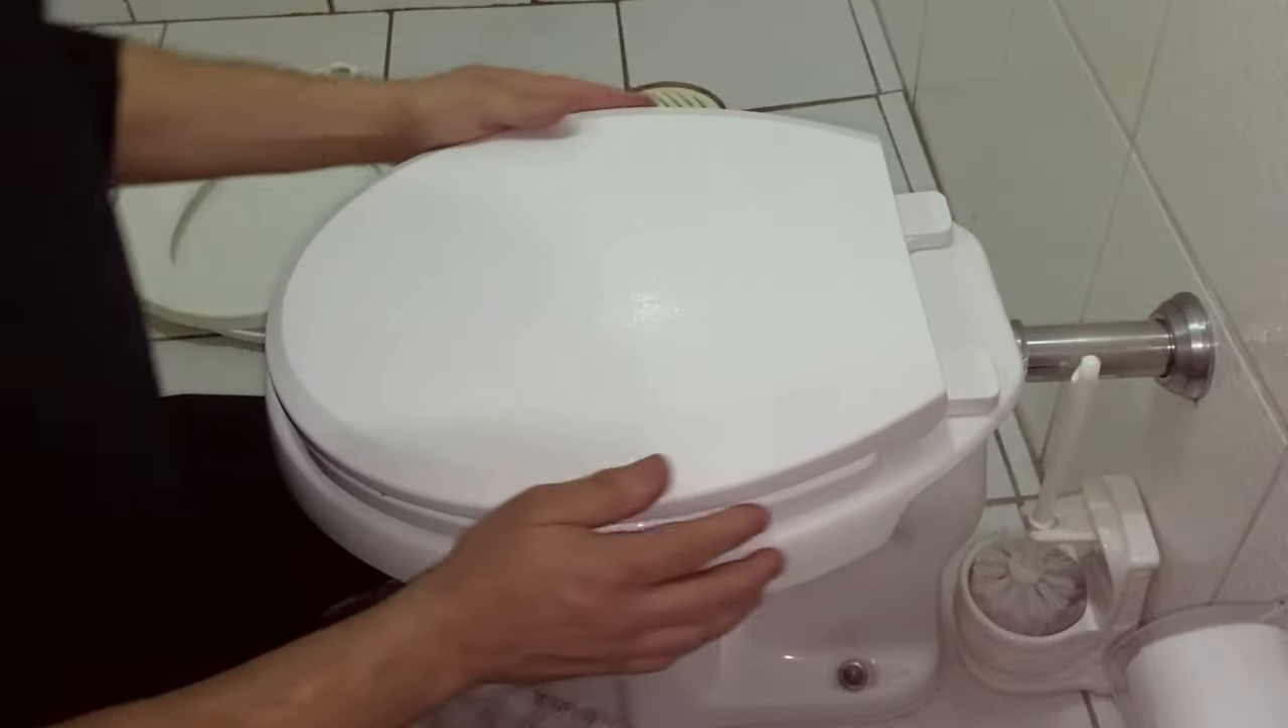Pronto. Instalado a tampa de vaso sanitário Senze.